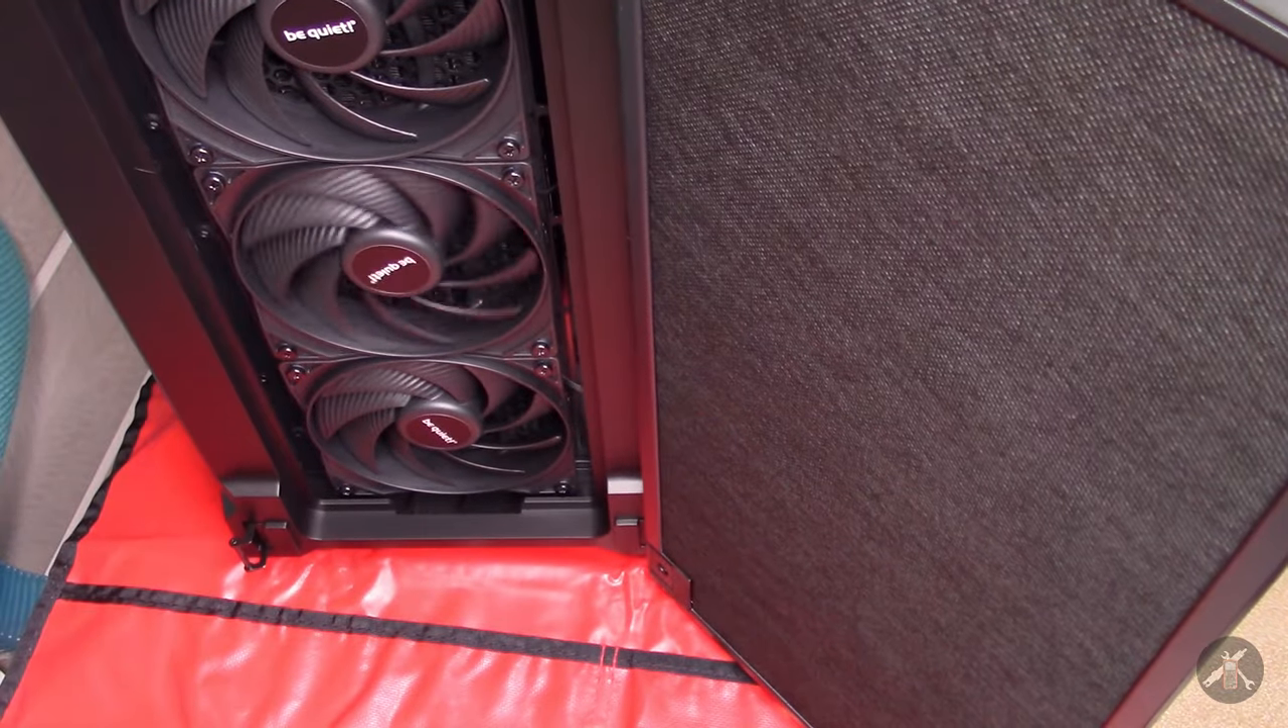There are the fans installed on the front and there's the filter that goes back in here.